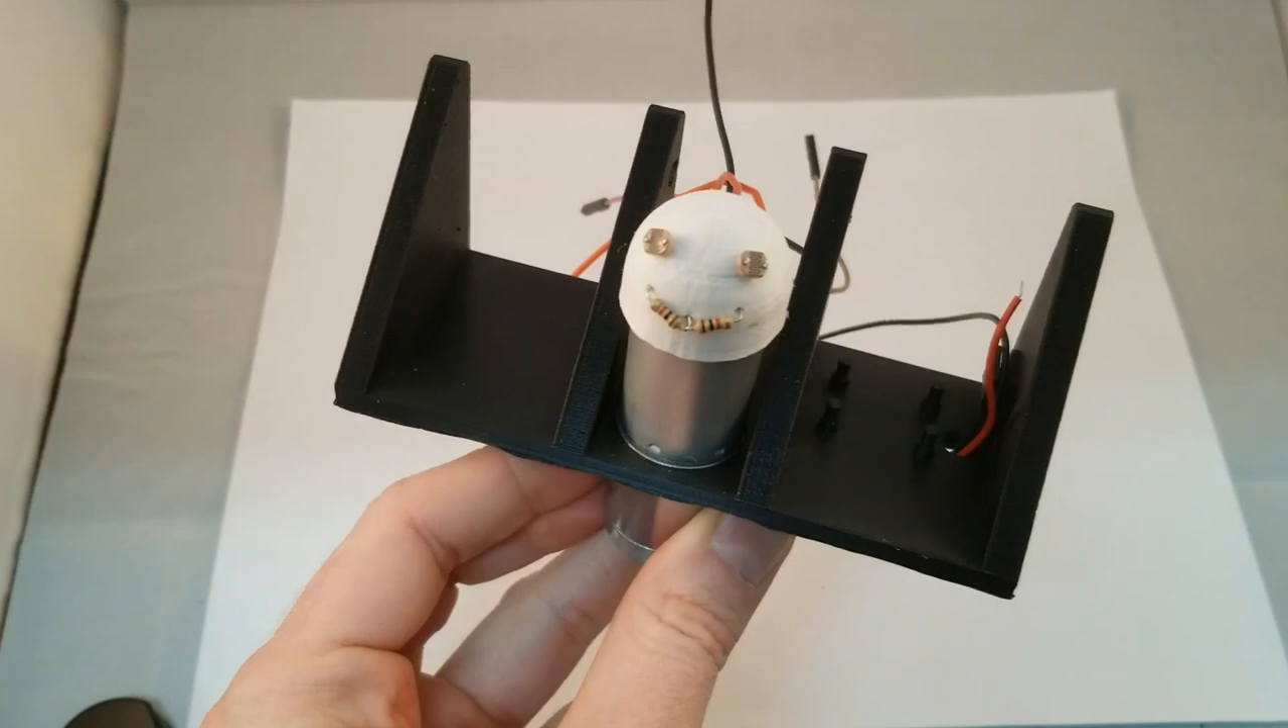Next, I've added the sensor cap on top of the motor.